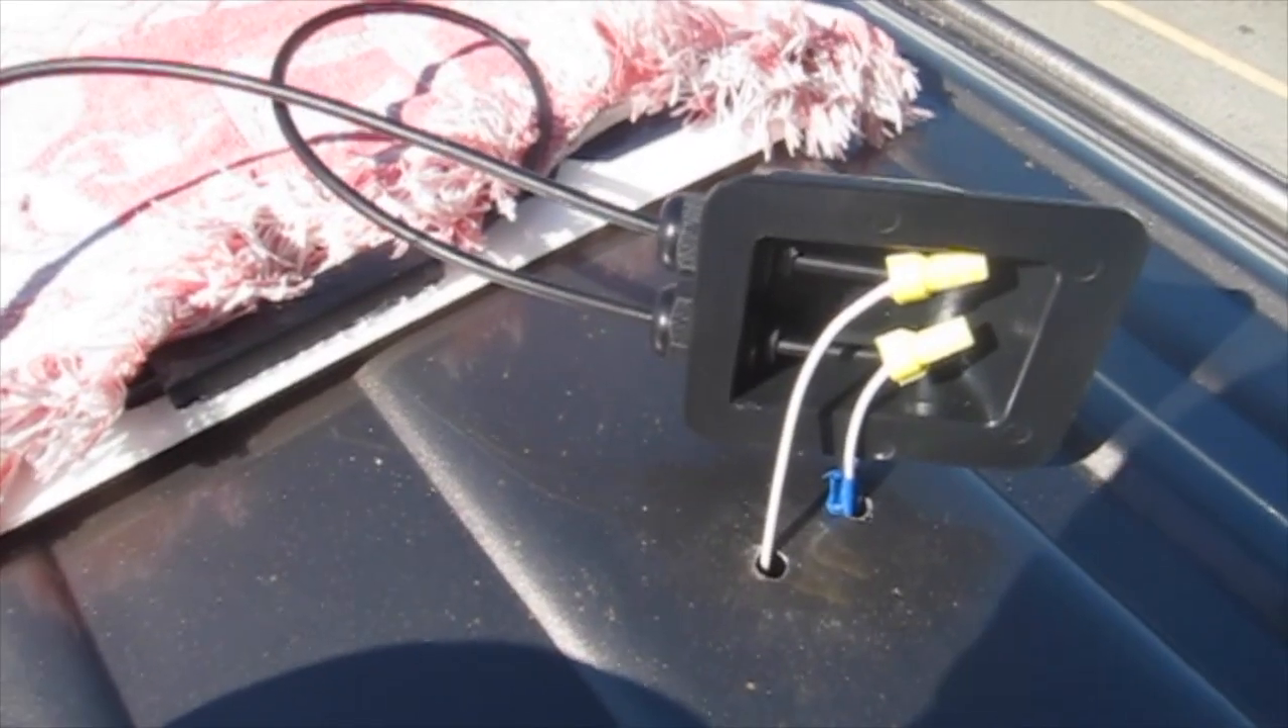All right, so what I've done here is I've connected the wires using the caps to twist them together through this little doodad.